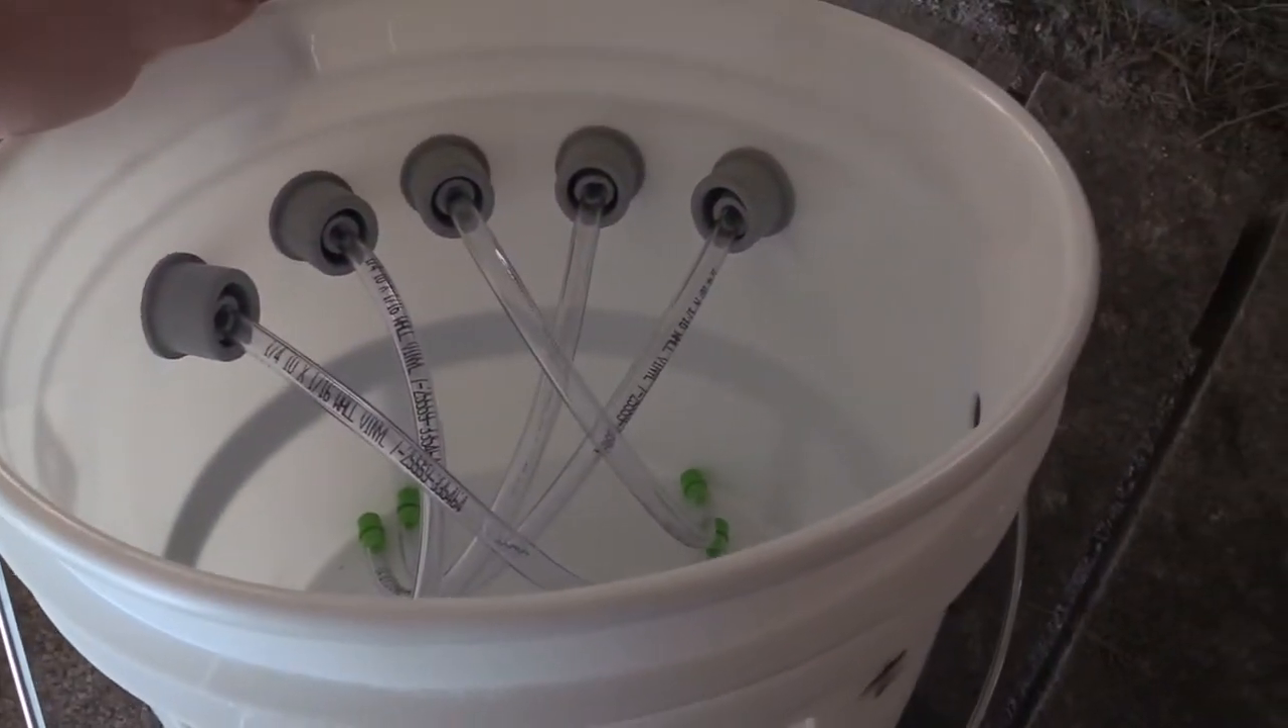You can see how all these hoses hook into the nipples here. They just kind of shove in there.